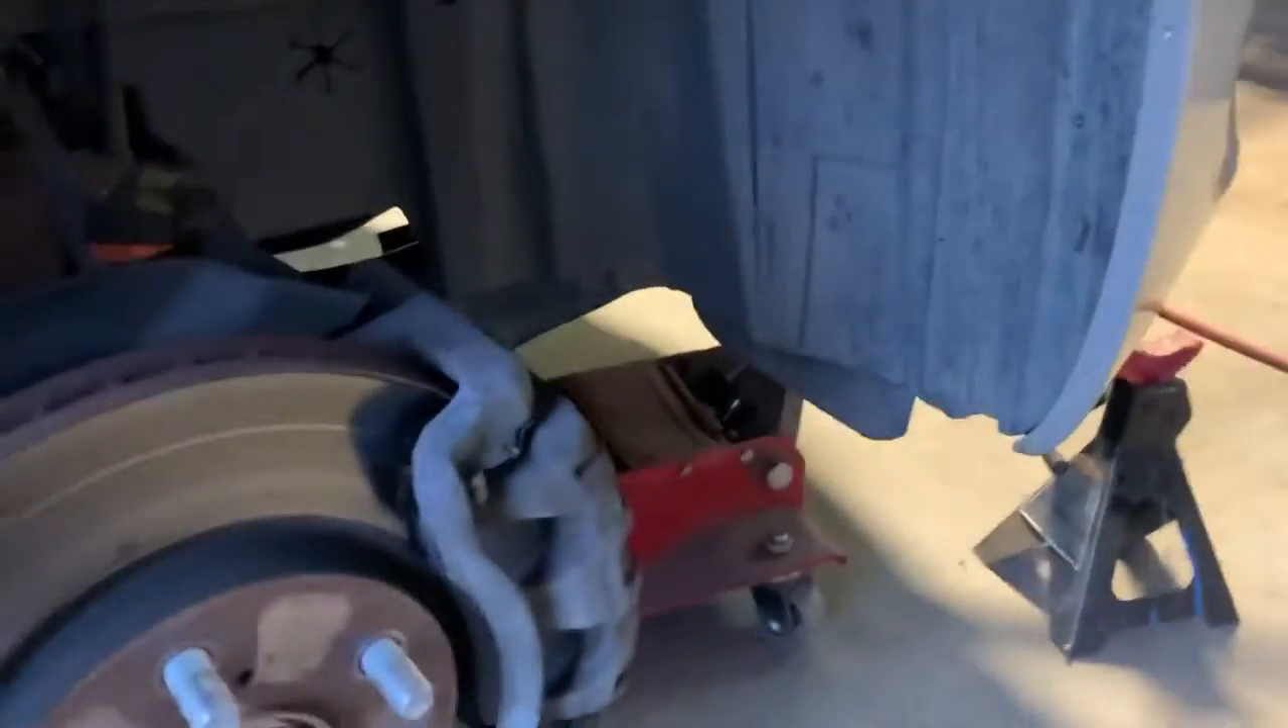Yeah so we got the tire off.